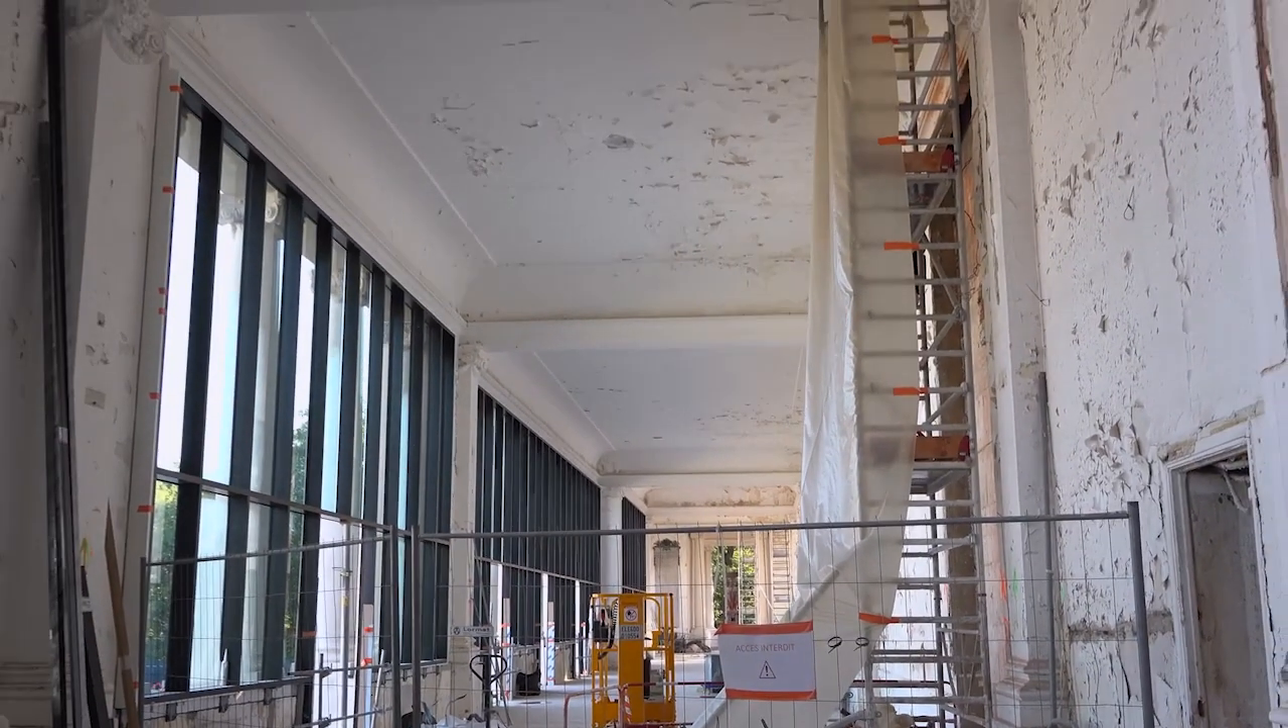Donc on est sur la Galerie Nord, on a posé les murs rideaux pour pouvoir rendre clos et couvert la Galerie Nord.